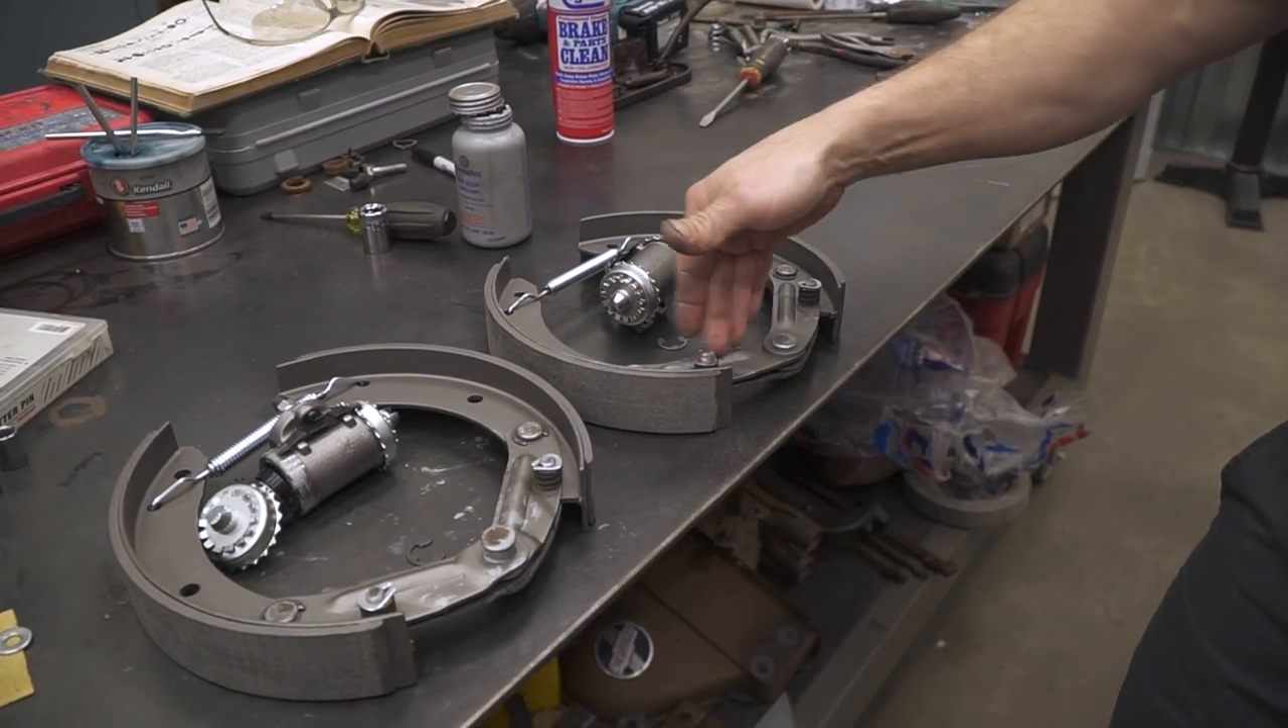All right, so we have our front brakes now assembled as far as all the little extra leverage arms and spring and that's in there and fit.